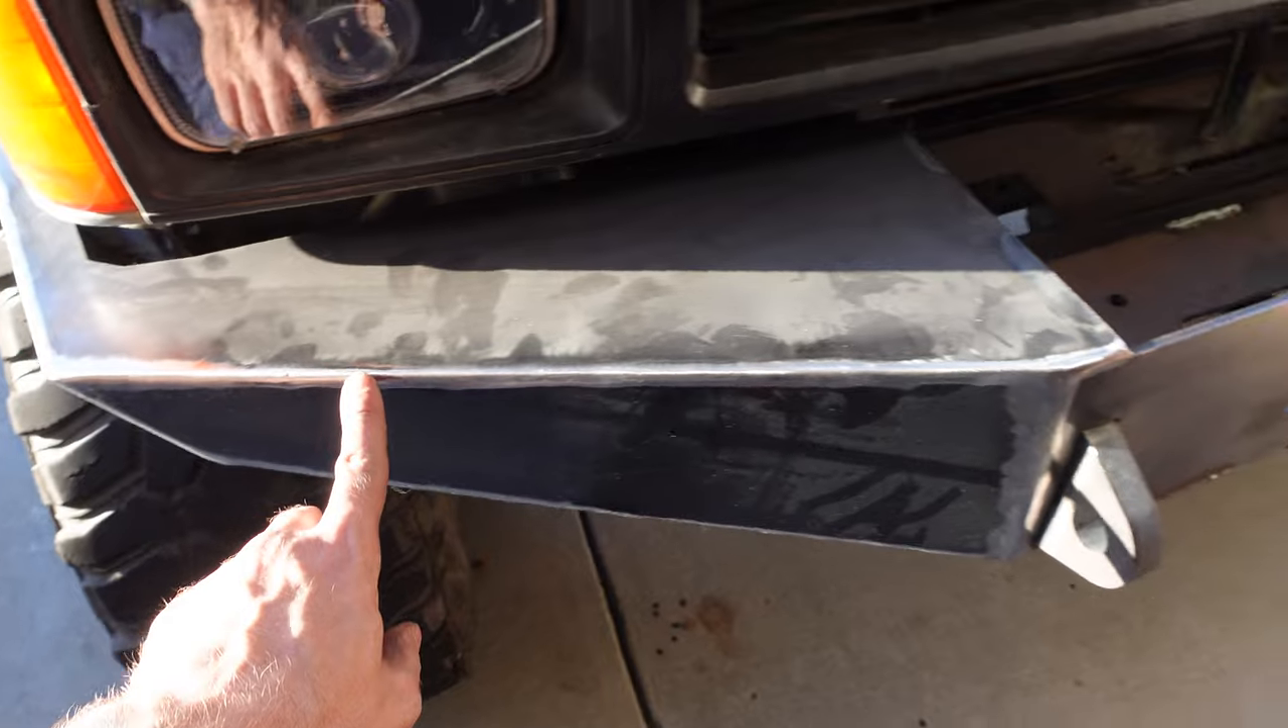All right we got the bumper on fully installed totally welded and ground down all of those welds with a flap disc.